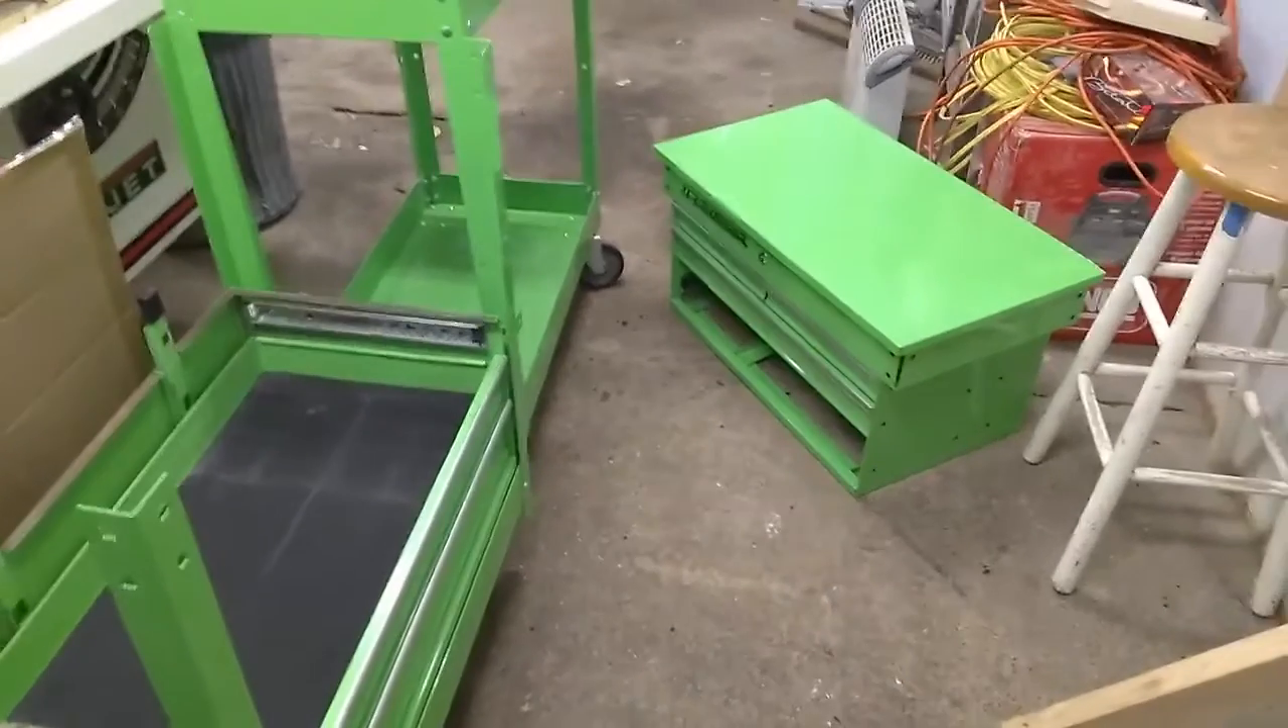So what we're going to do next is, as you can see, I have taken the top portion of this tech cart and put it on the ground.